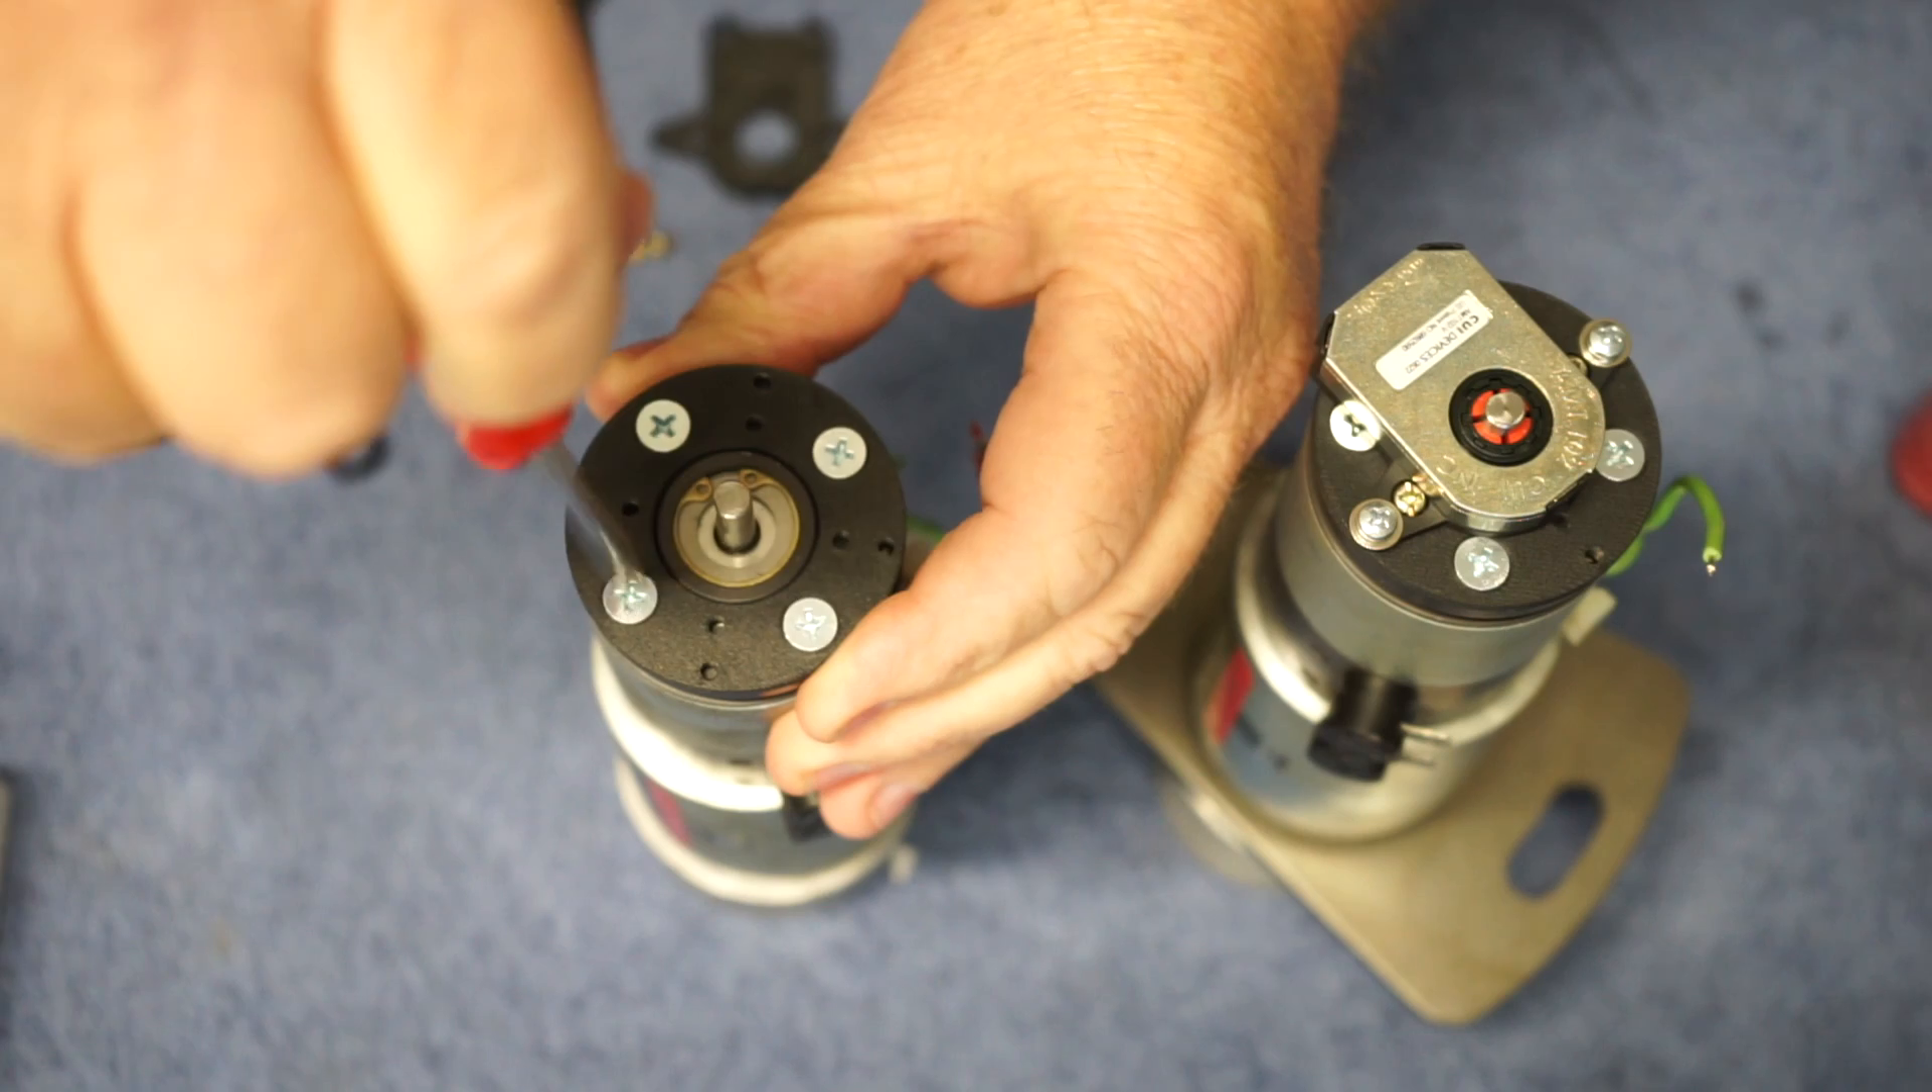Now, there's our four screws that are on. We'll just tighten those up.